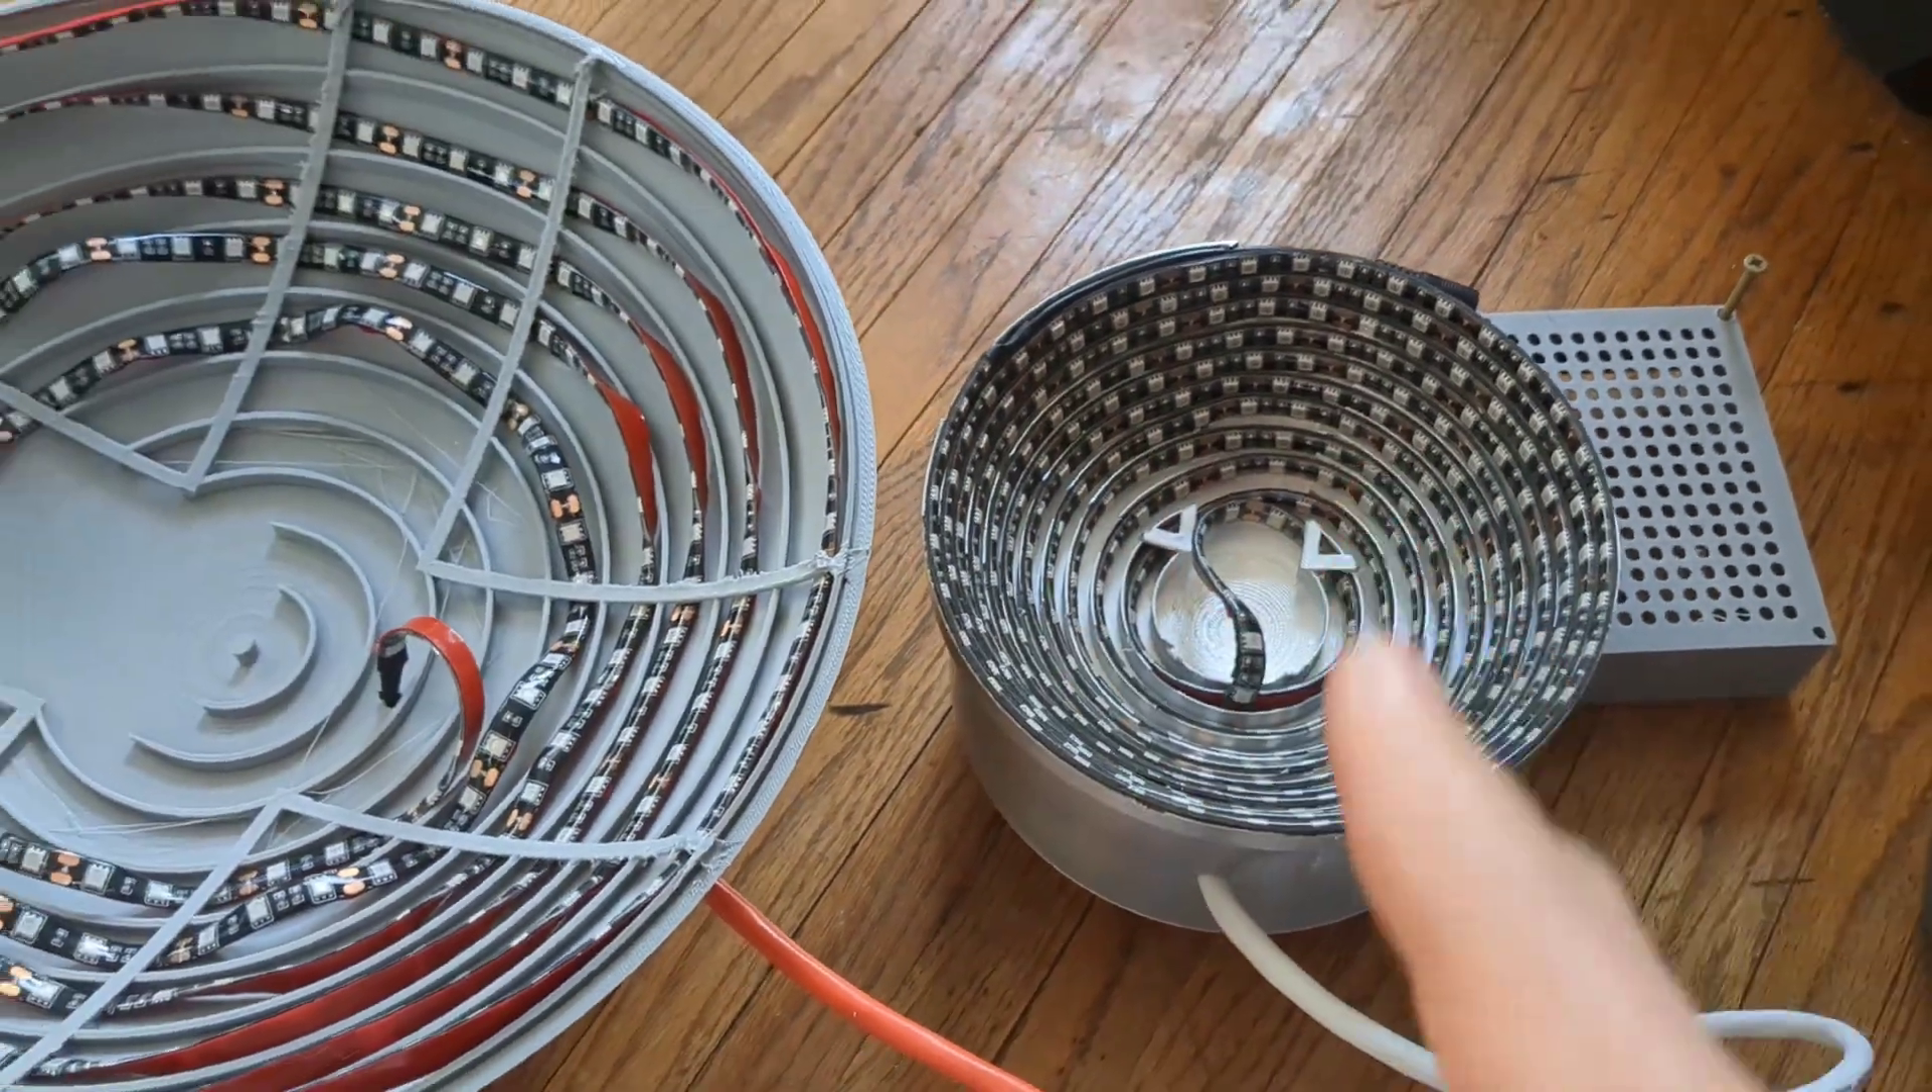And so, my LED strip is actually stuck to these little grooves that you see in here, all the way around.